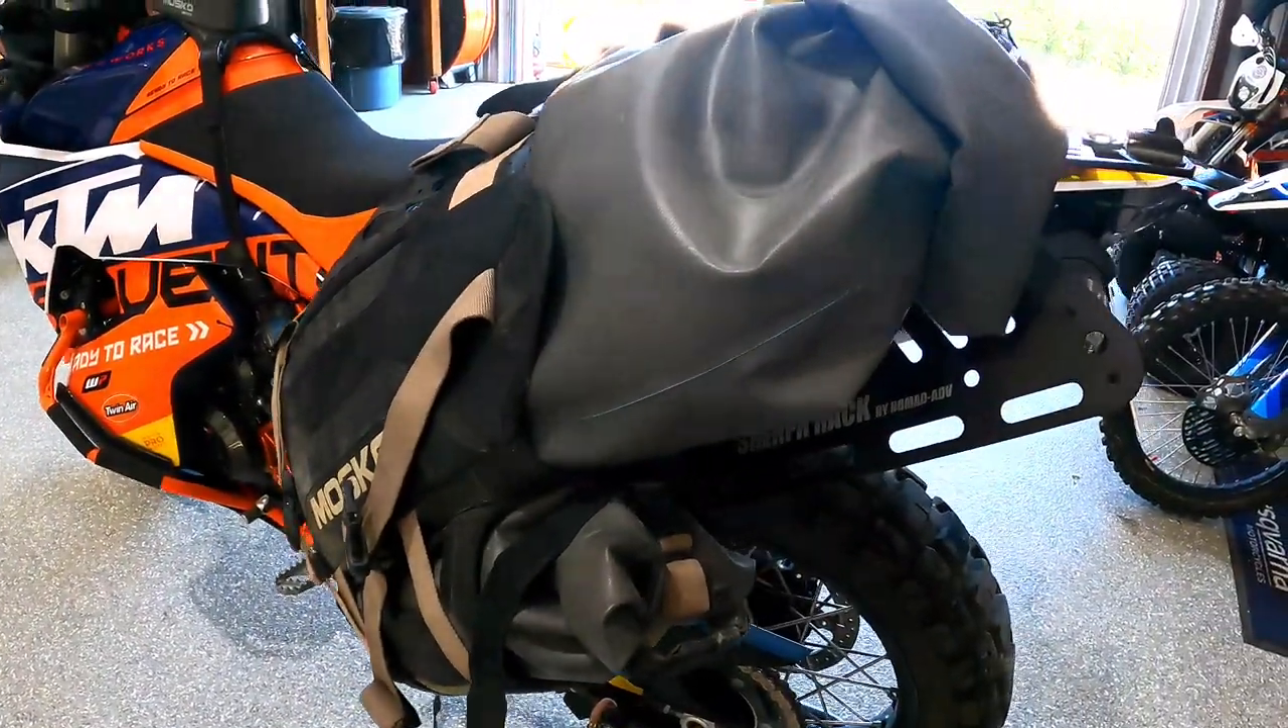And I tie my bags off to them, but as you can see here, there's a lot of rack sticking out the back.